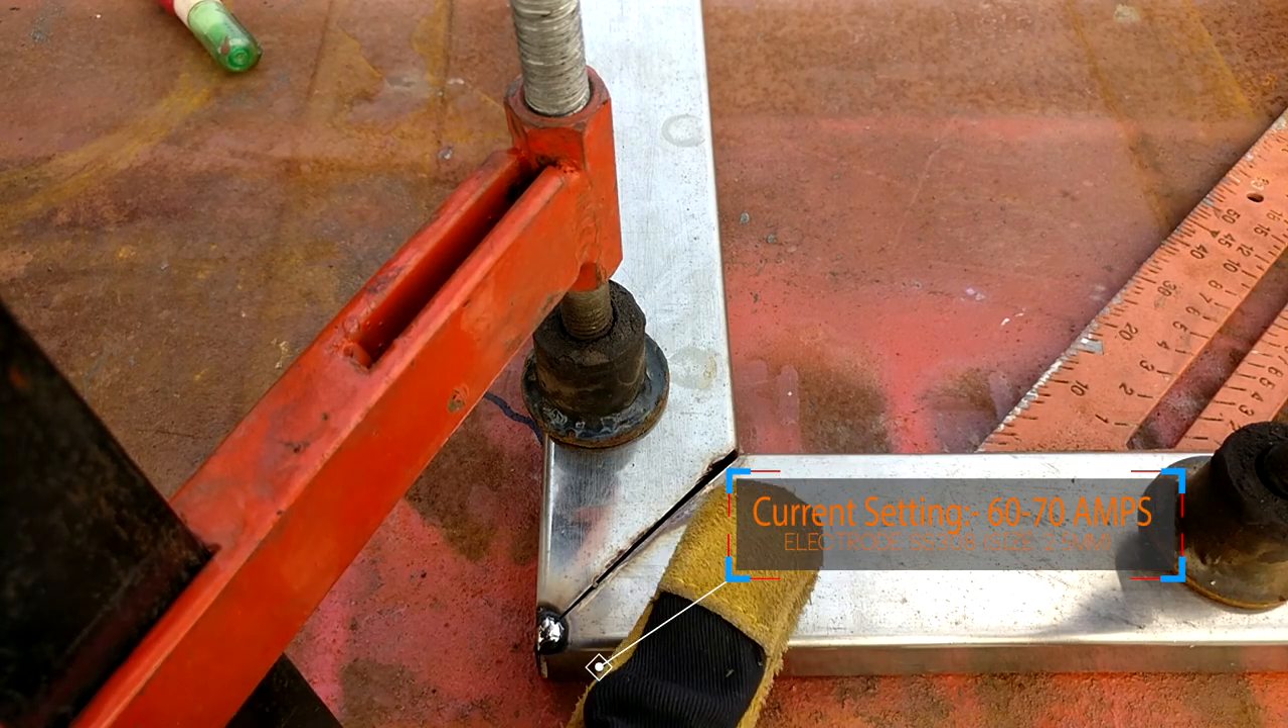After clamping the job i start the tack welding and here i have a small gap.